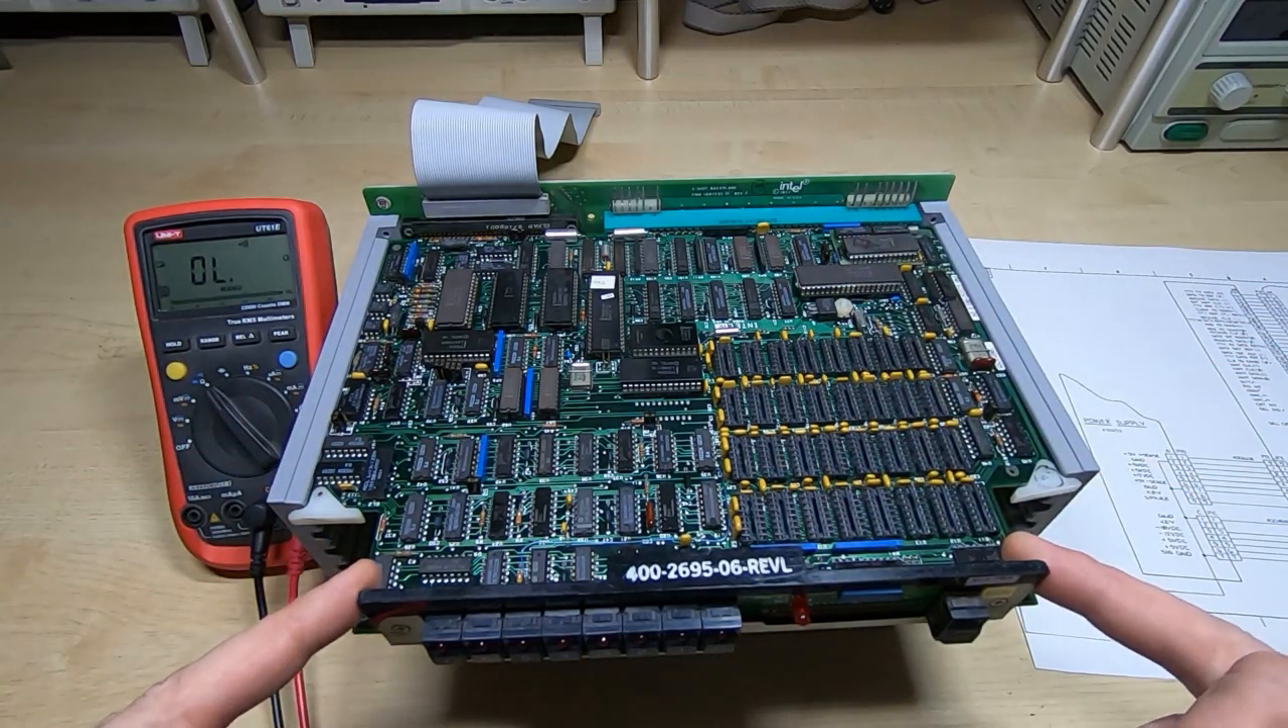Cleaned up the board i have refitted the front panel checked all the contacts.